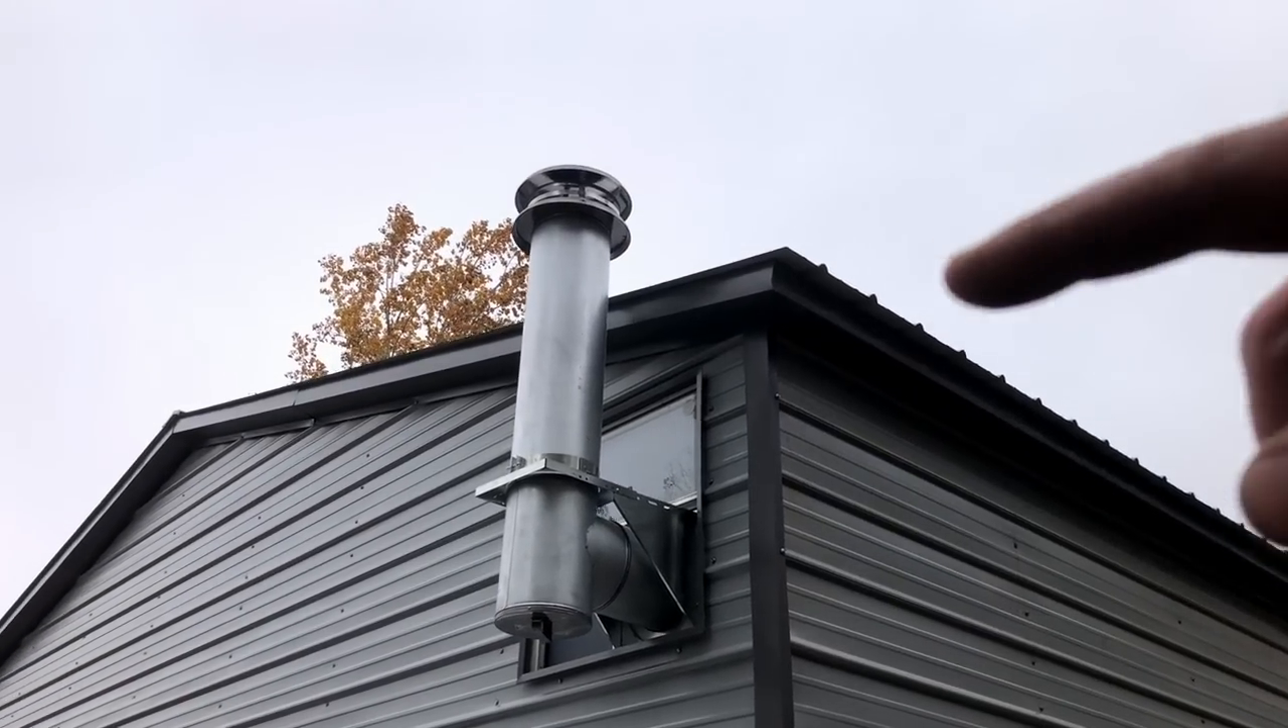Now, I have that 90 hooked into that sheet metal that I have on the window, coming right through the window there, and that is holding the vertical piece with that strap.